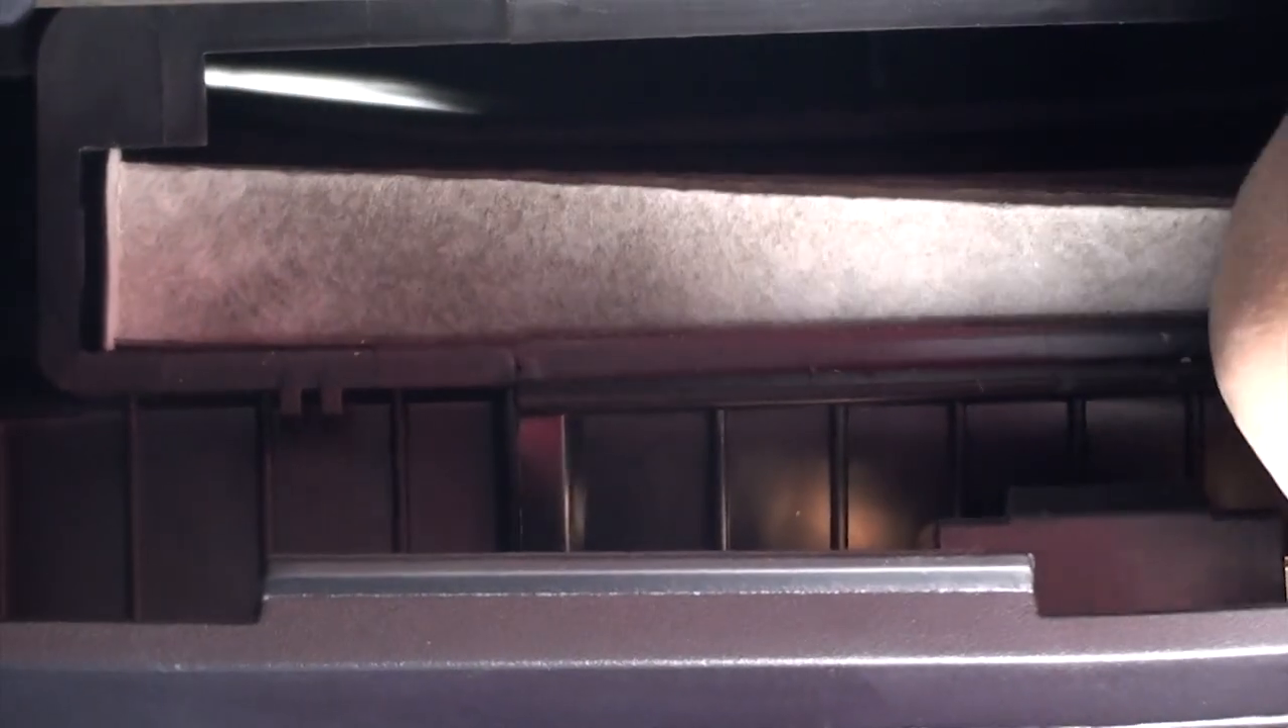Now that we got that small access panel out of the way you can see the filter.